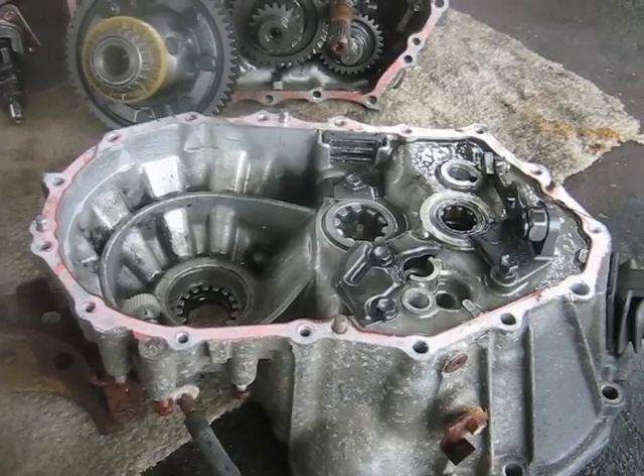So here I've taken apart the five-speed manual transmission from 88 to 92 front-wheel drive Toyota Corolla.